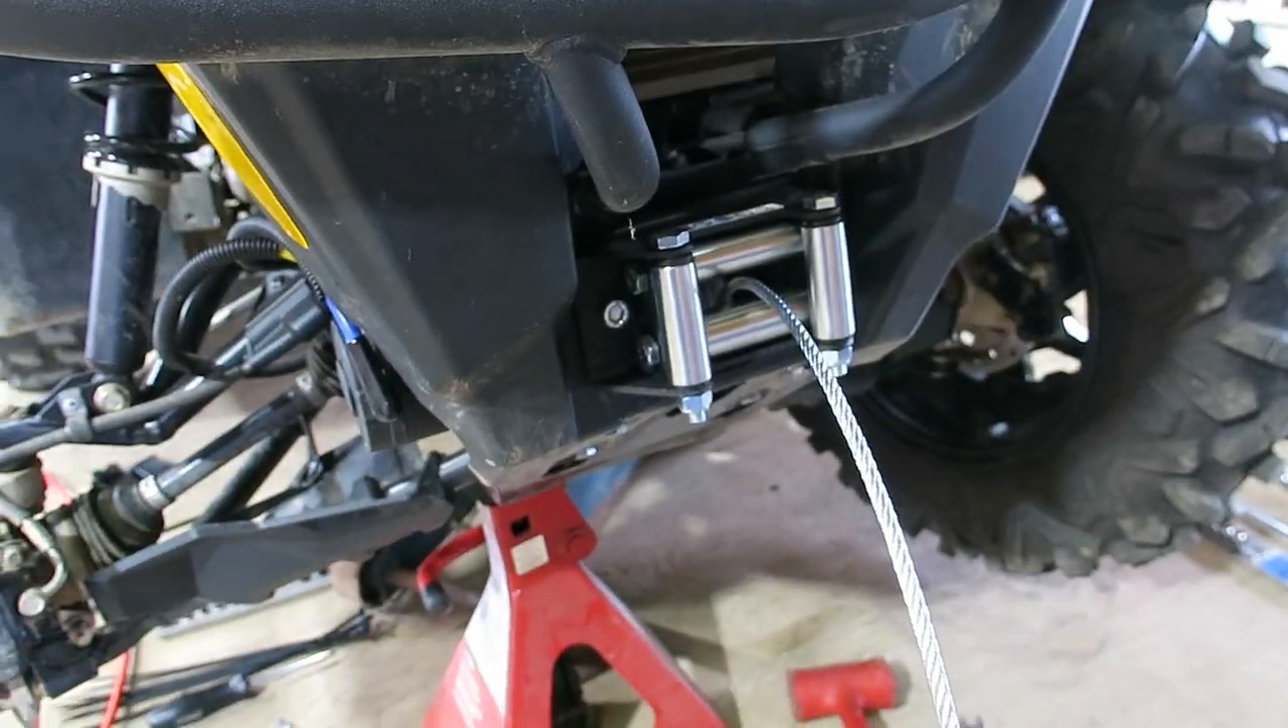What I did is I went ahead and before I took the wheel off, I went ahead and put my fair lead on first.